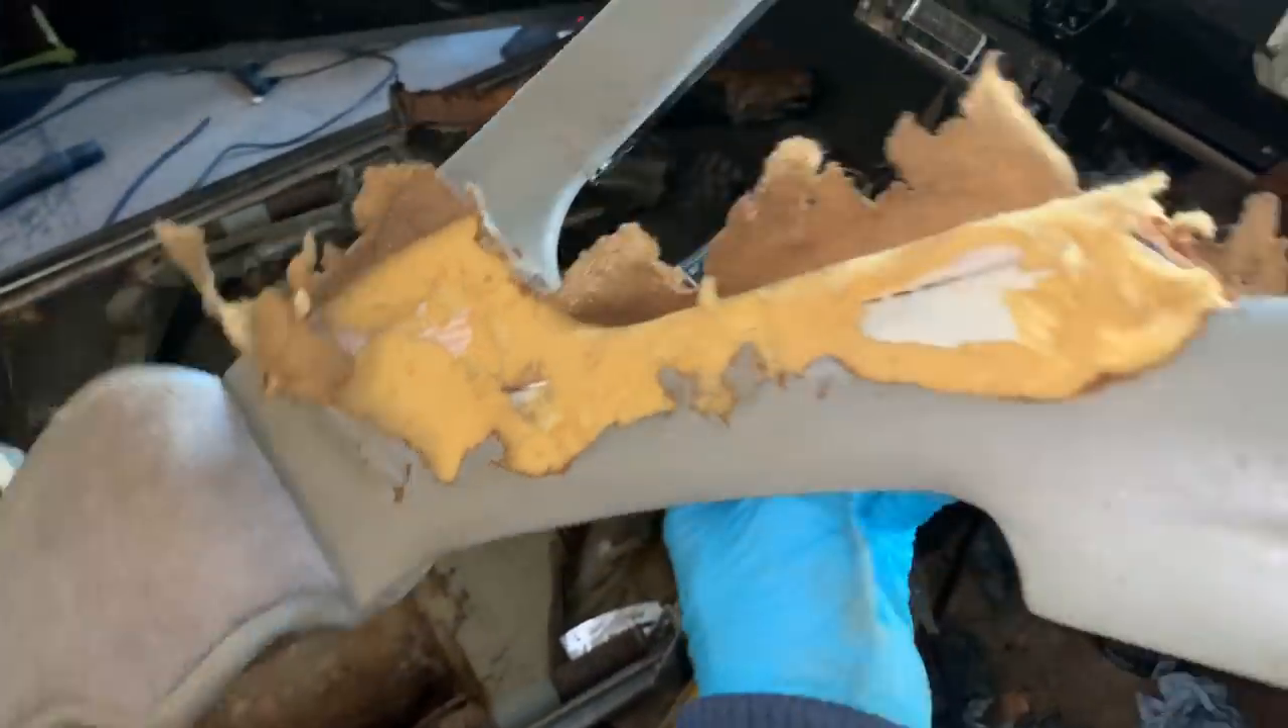And I did move over to the dashboard again and got the yucky really gross side panels these ones here off.